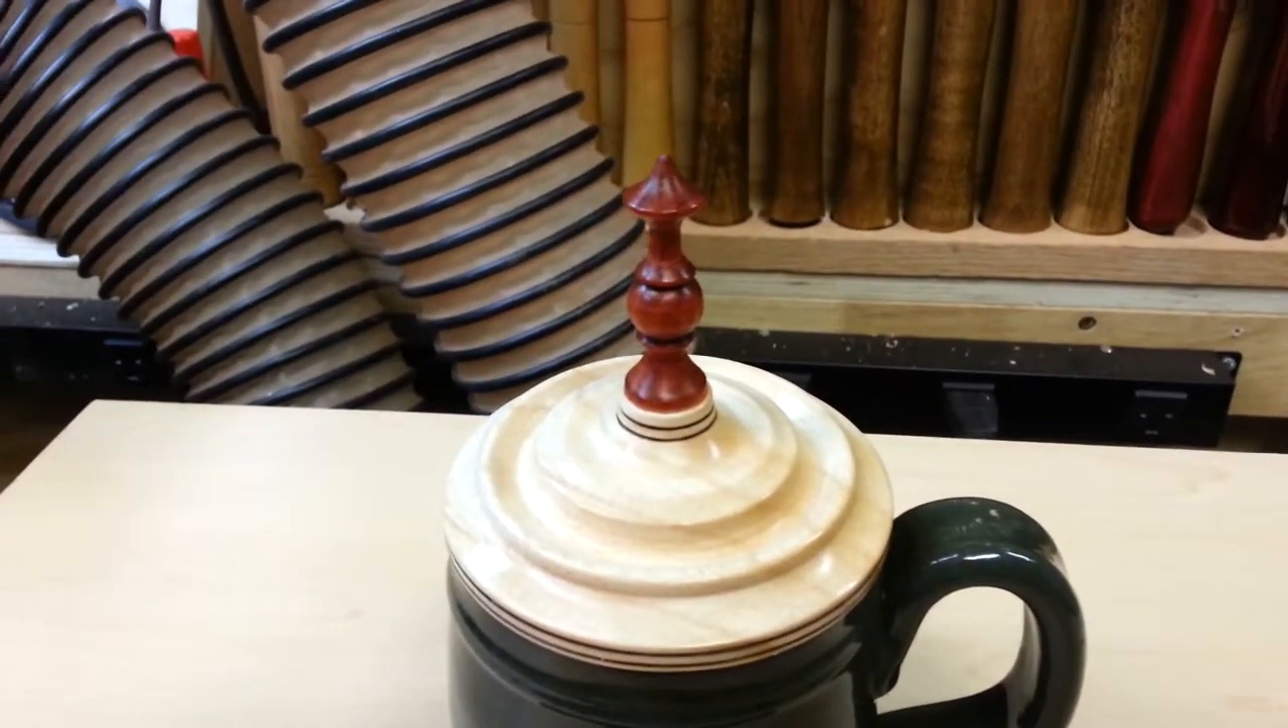The finial just sits right on top of the lid like that. And I will just now epoxy that in place.